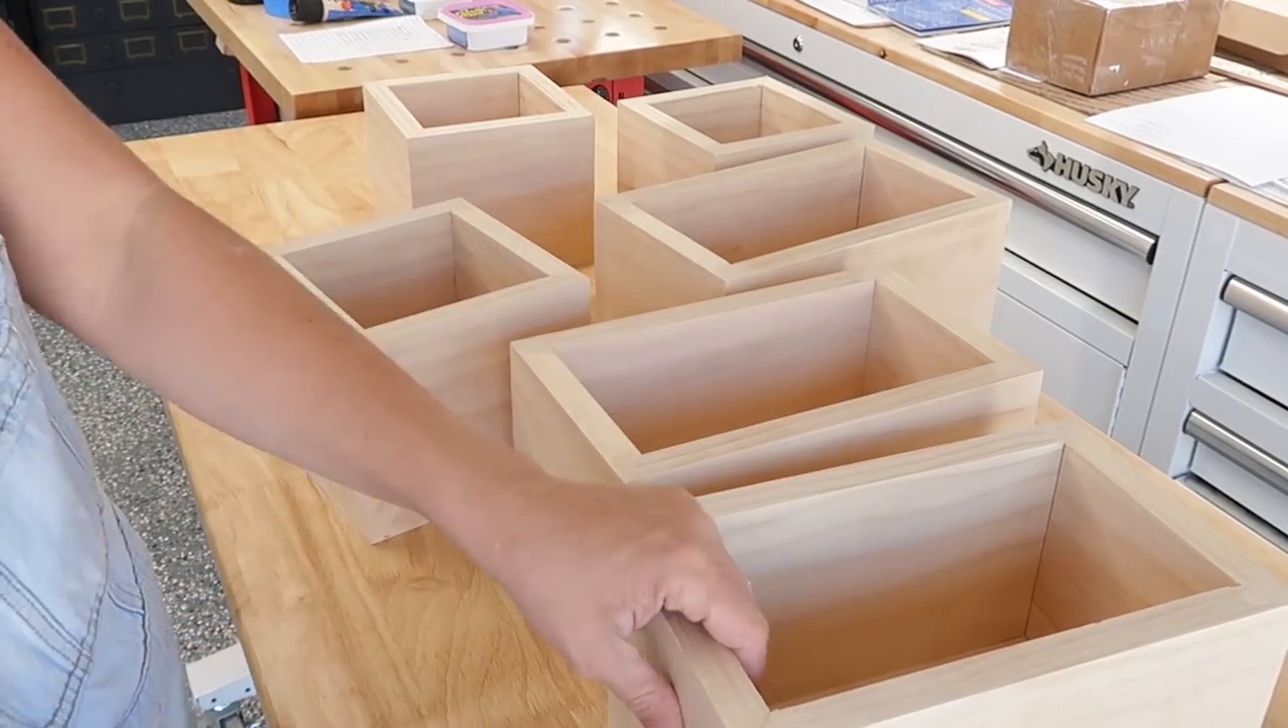Alright, all of my boxes are assembled.